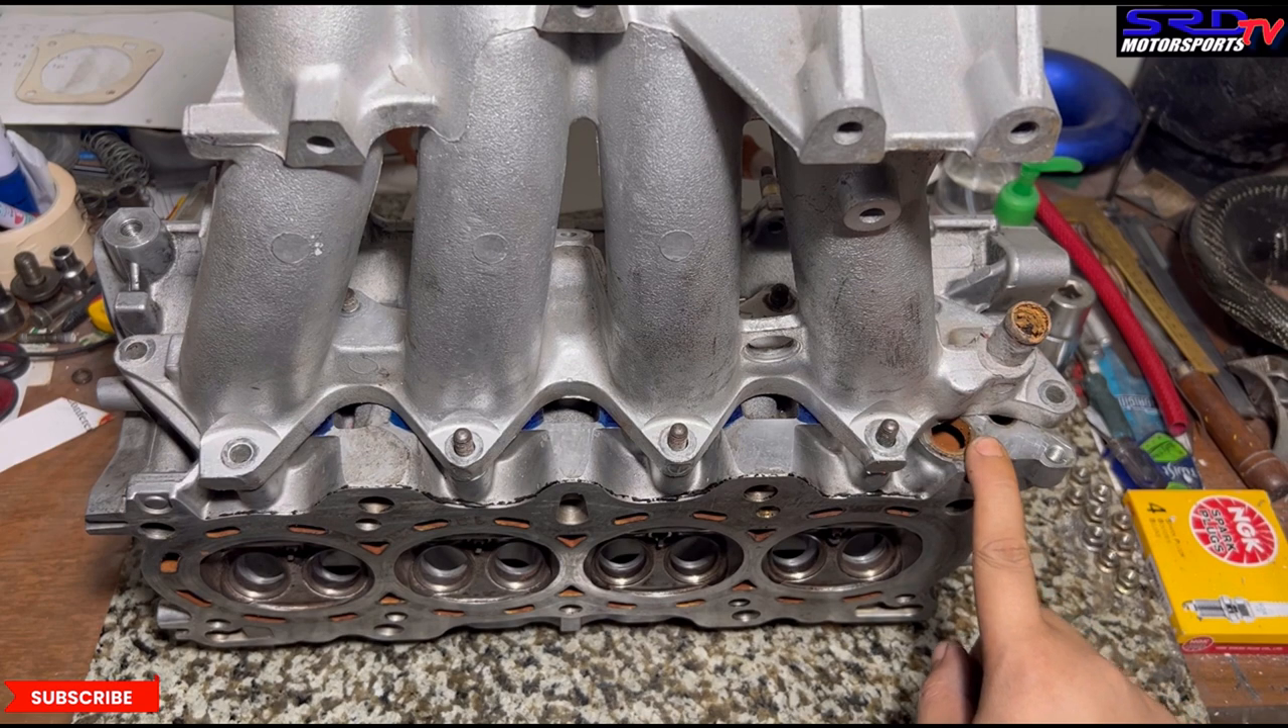See all the bottom studs actually line up but the coolant this one we have to plug it and i'll explain that later.